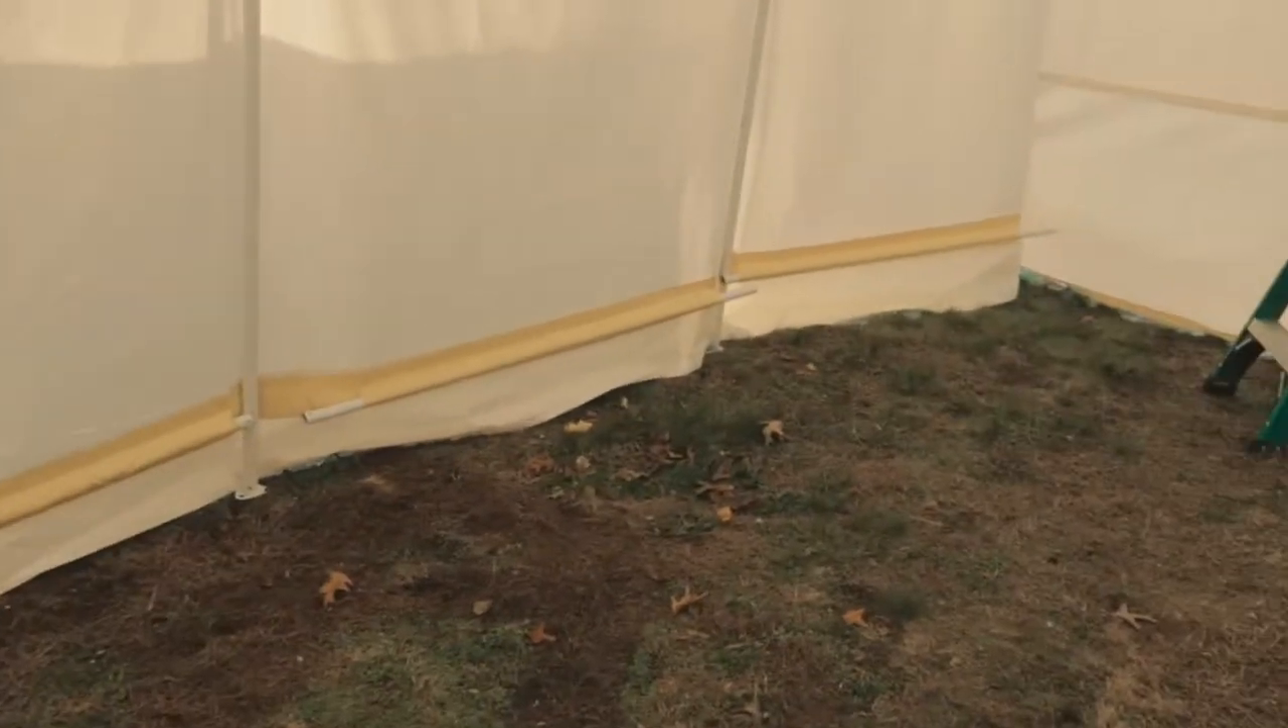There's these bars on the bottom that I just put in. And you just got to fasten them to these poles.